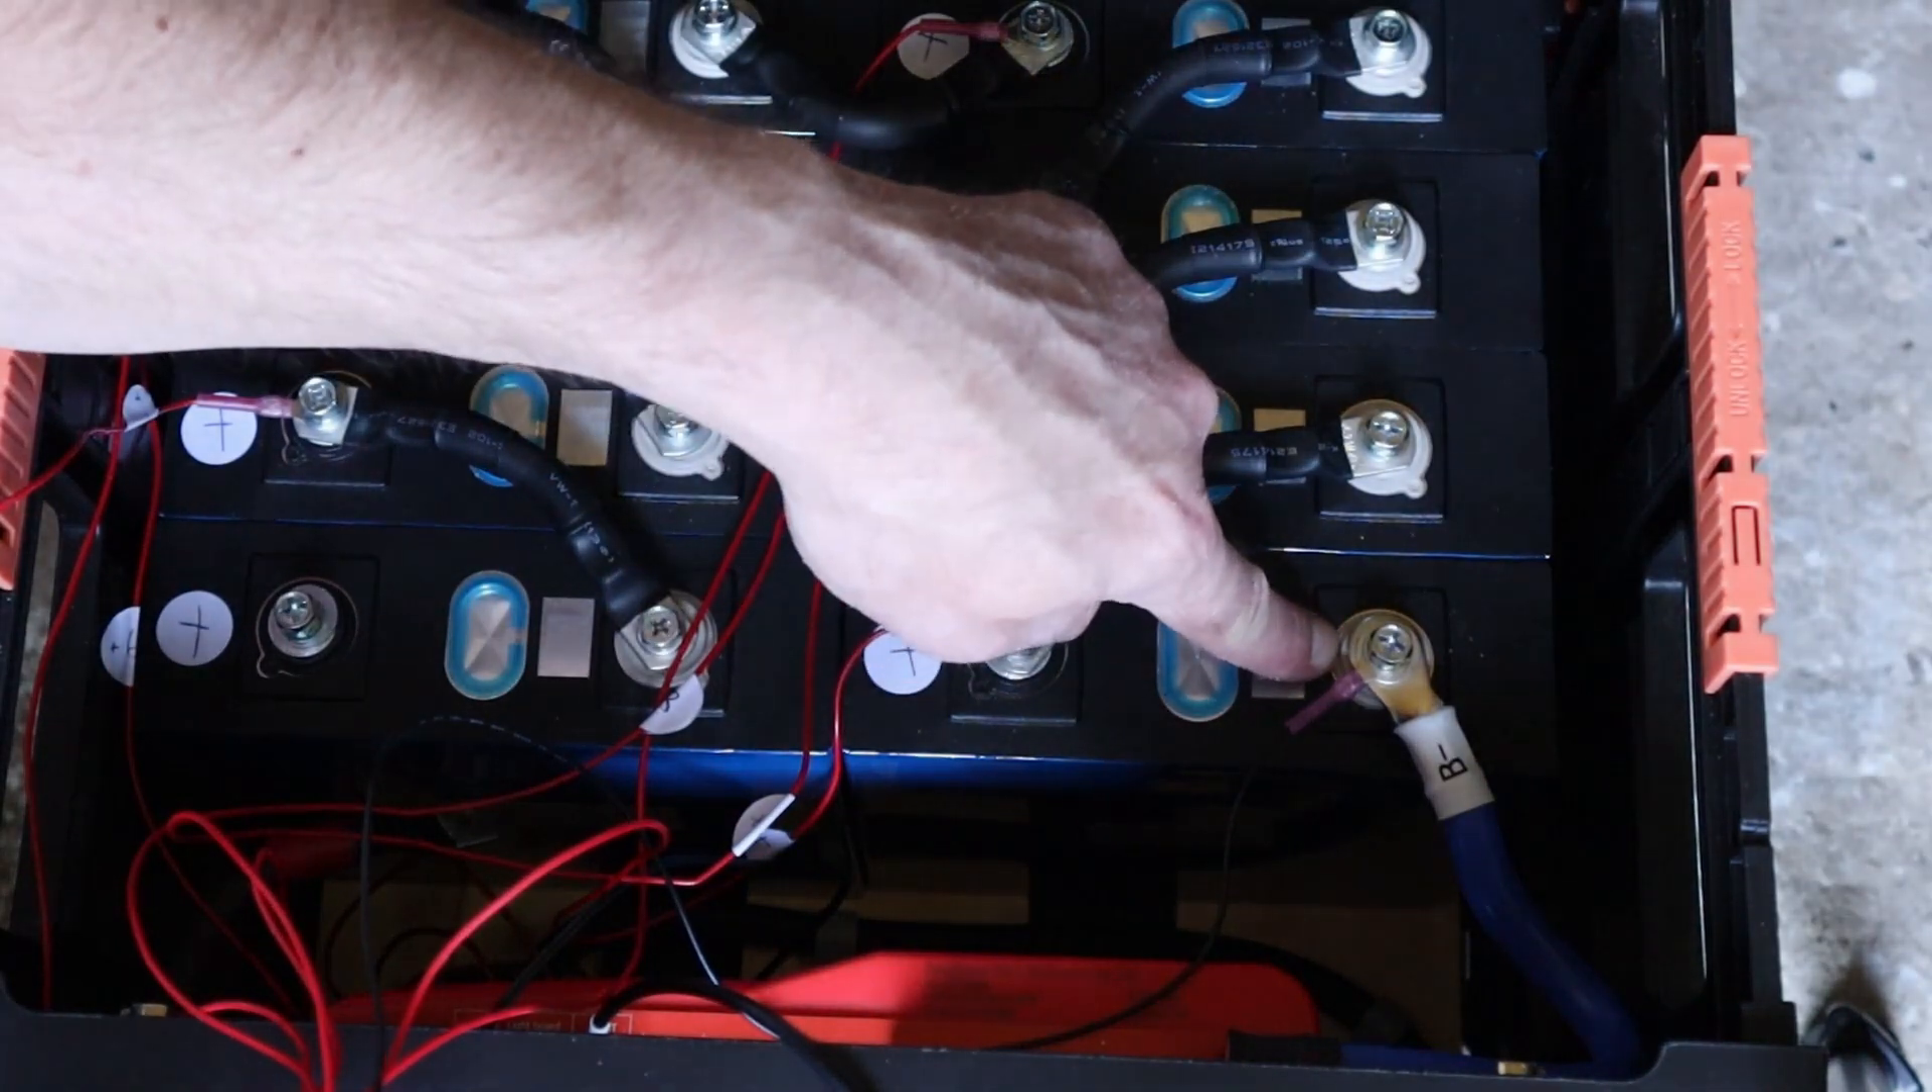So that's the negative terminal of the battery sorted.